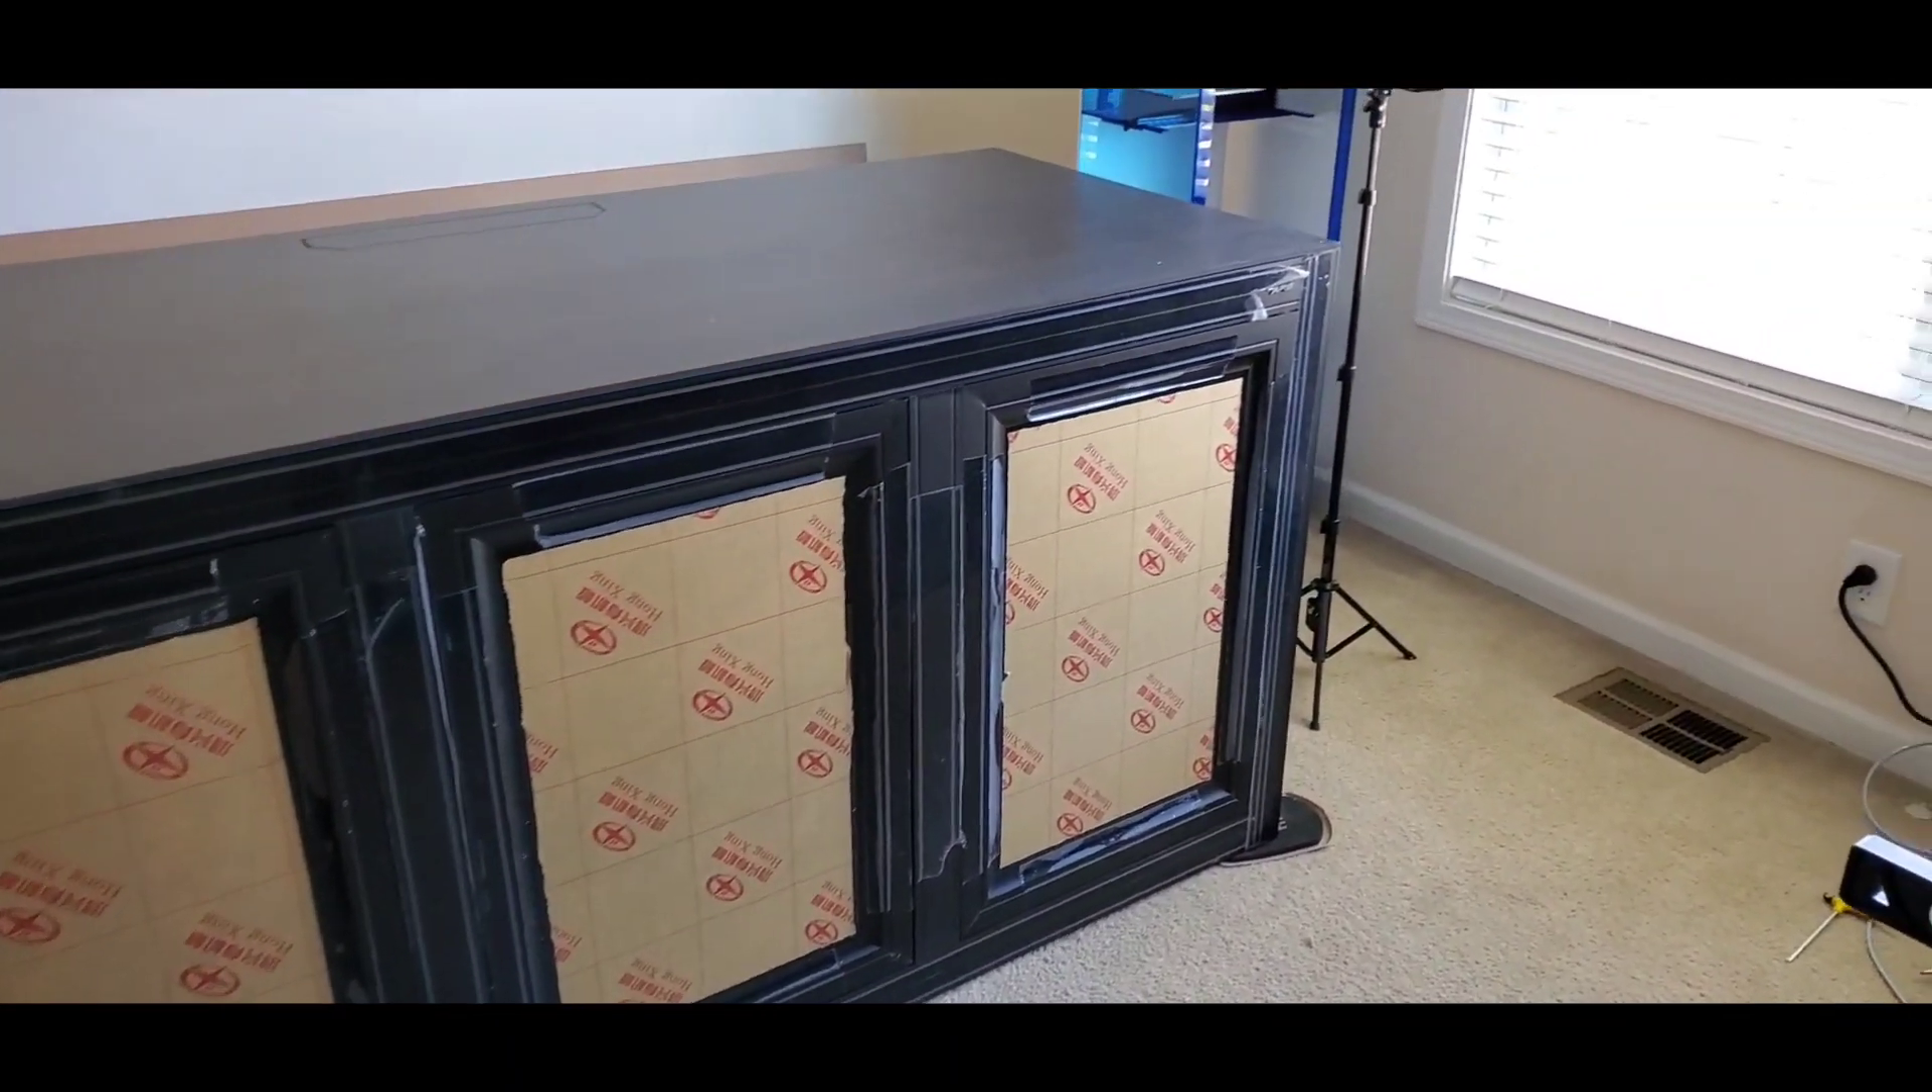So the stand is almost done just got to take off some of the pieces here and or the protective covering and paint this wall.